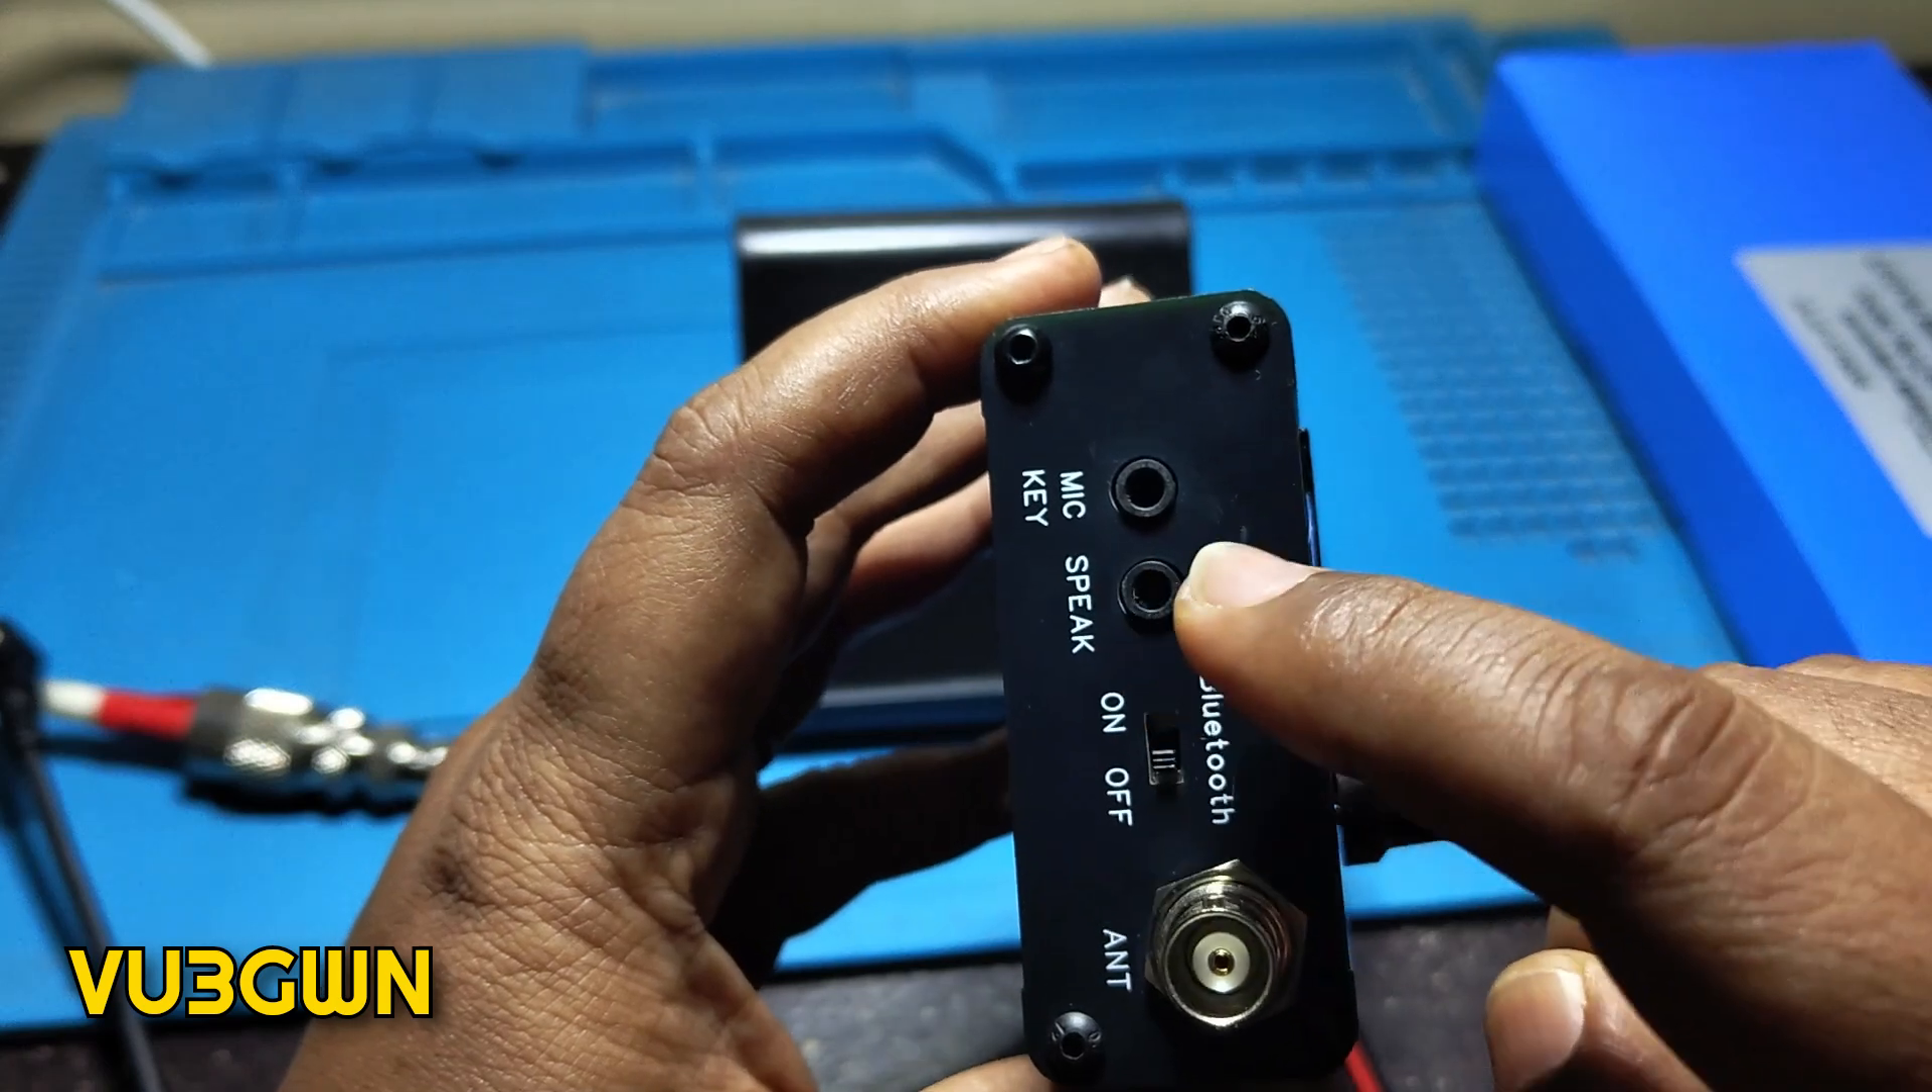I haven't had the chance to connect the external speaker yet.